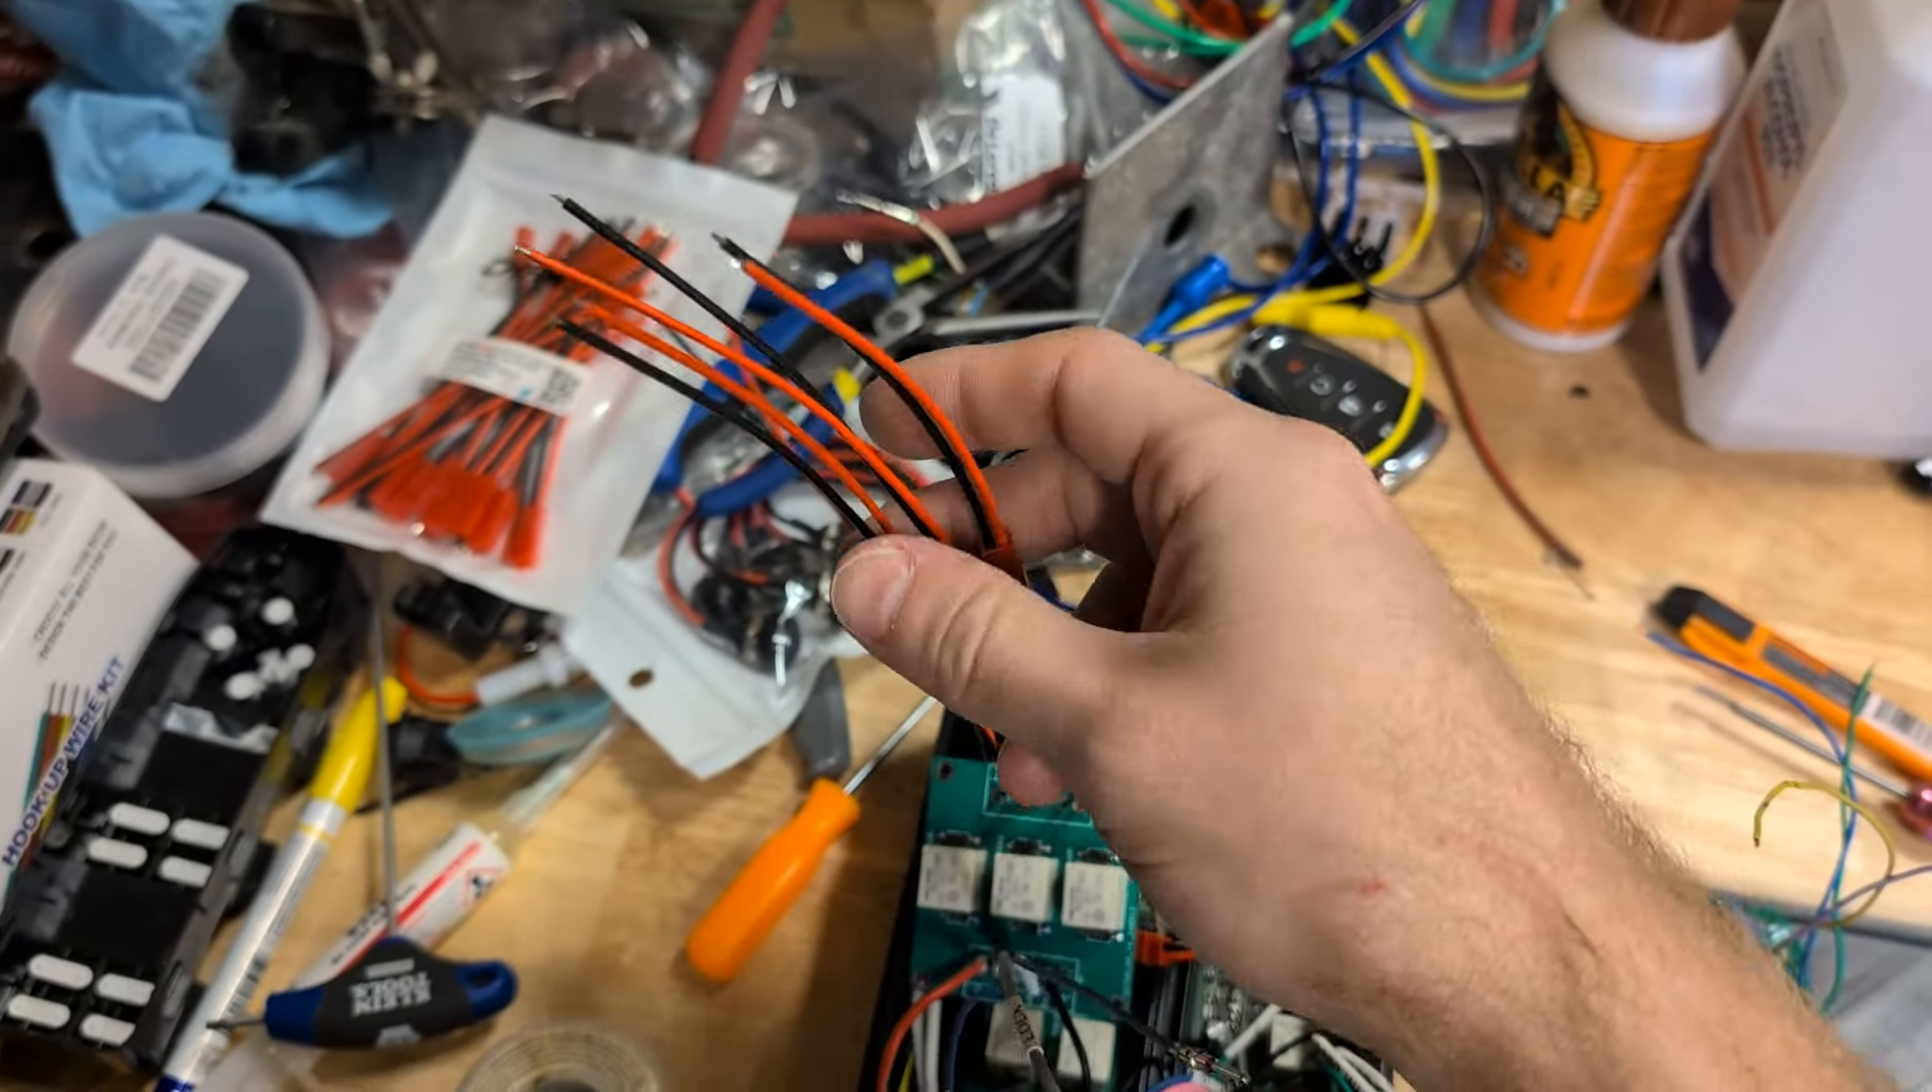I've got the connectors. These connectors don't quite go anywhere yet, but it's getting pretty close.